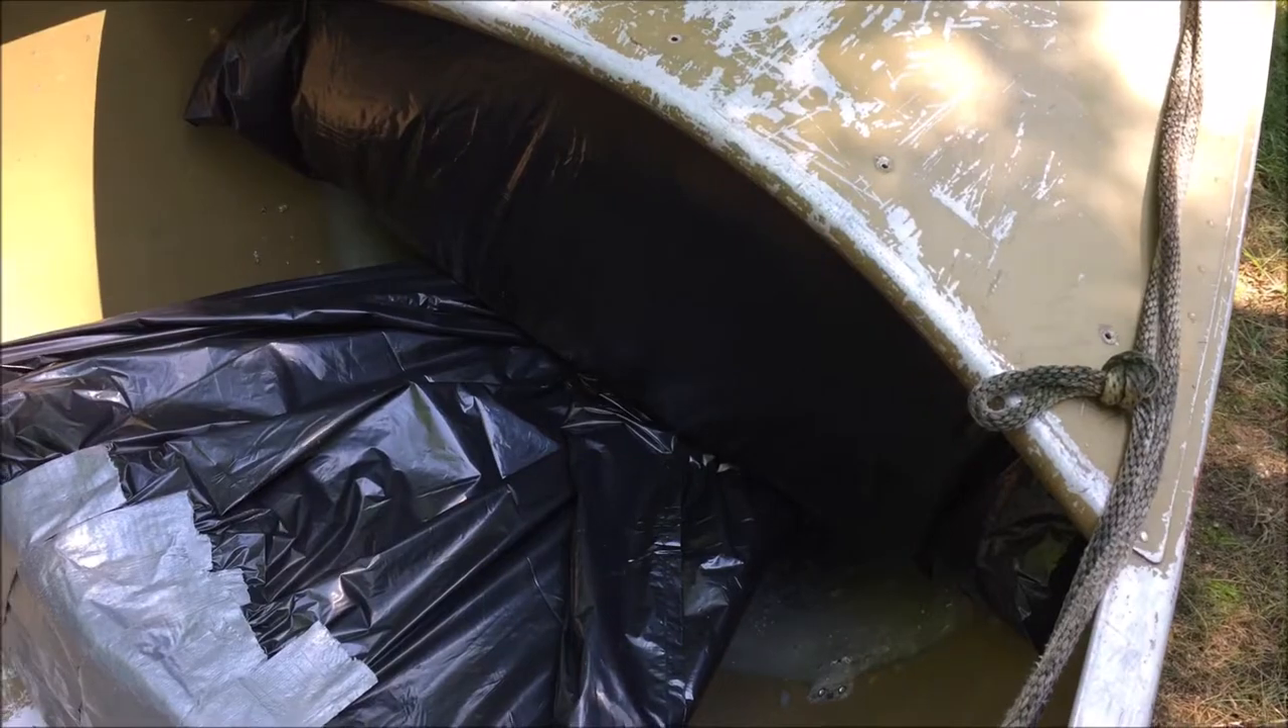I have the top one tucked up in there. The bottom one is beneath it ready to be pushed in and locked the whole thing into place.